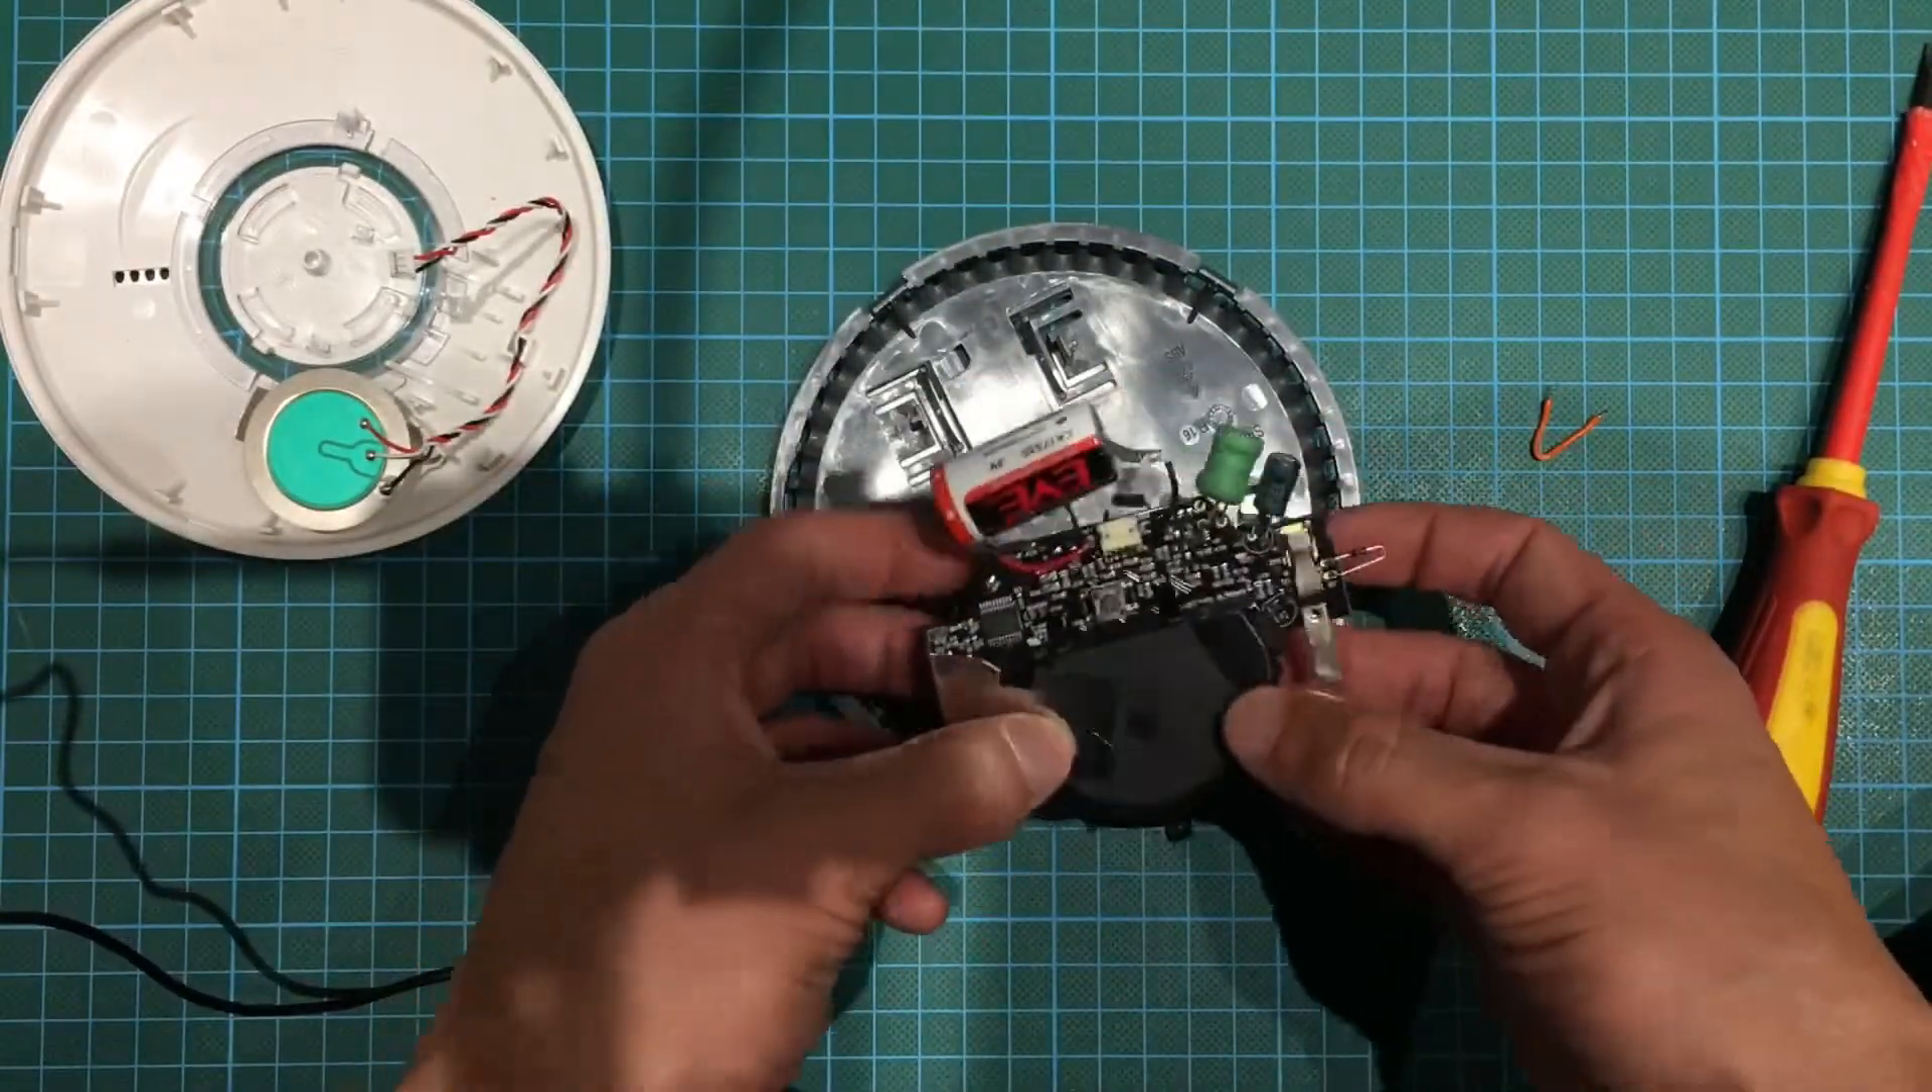Here you can see I'm trying to test it, but I forgot the speaker's not plugged in at this point.